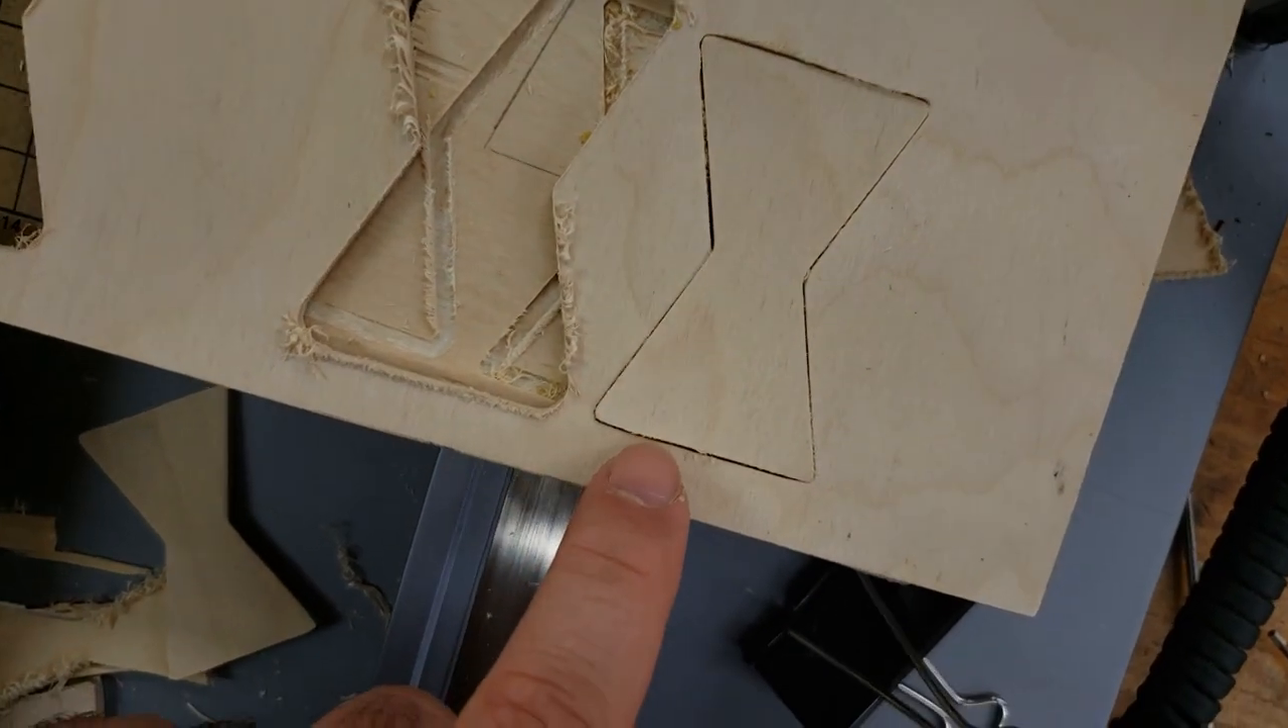So, I mean, there are minor gaps, very minor, but as you saw, I had problems fitting it in.